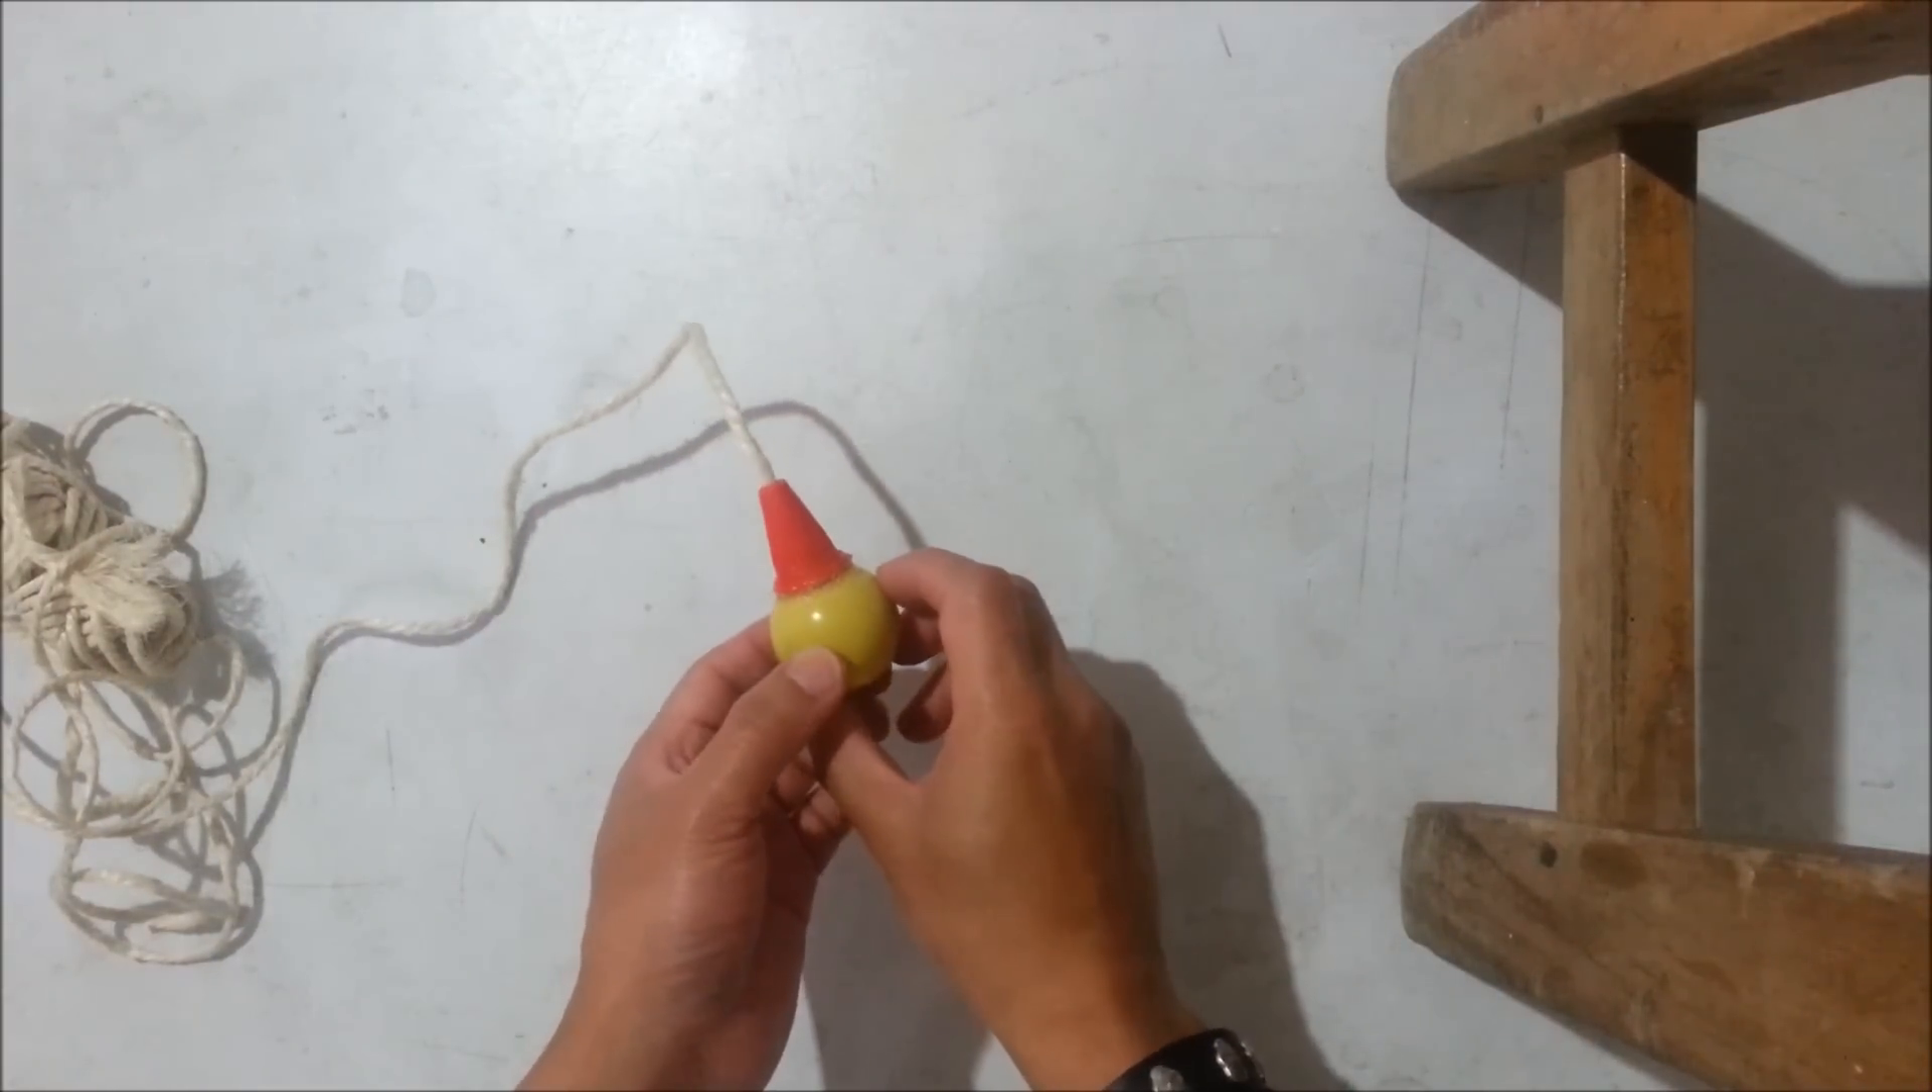Ya tenemos nuestra tapa adherida al ping pong.